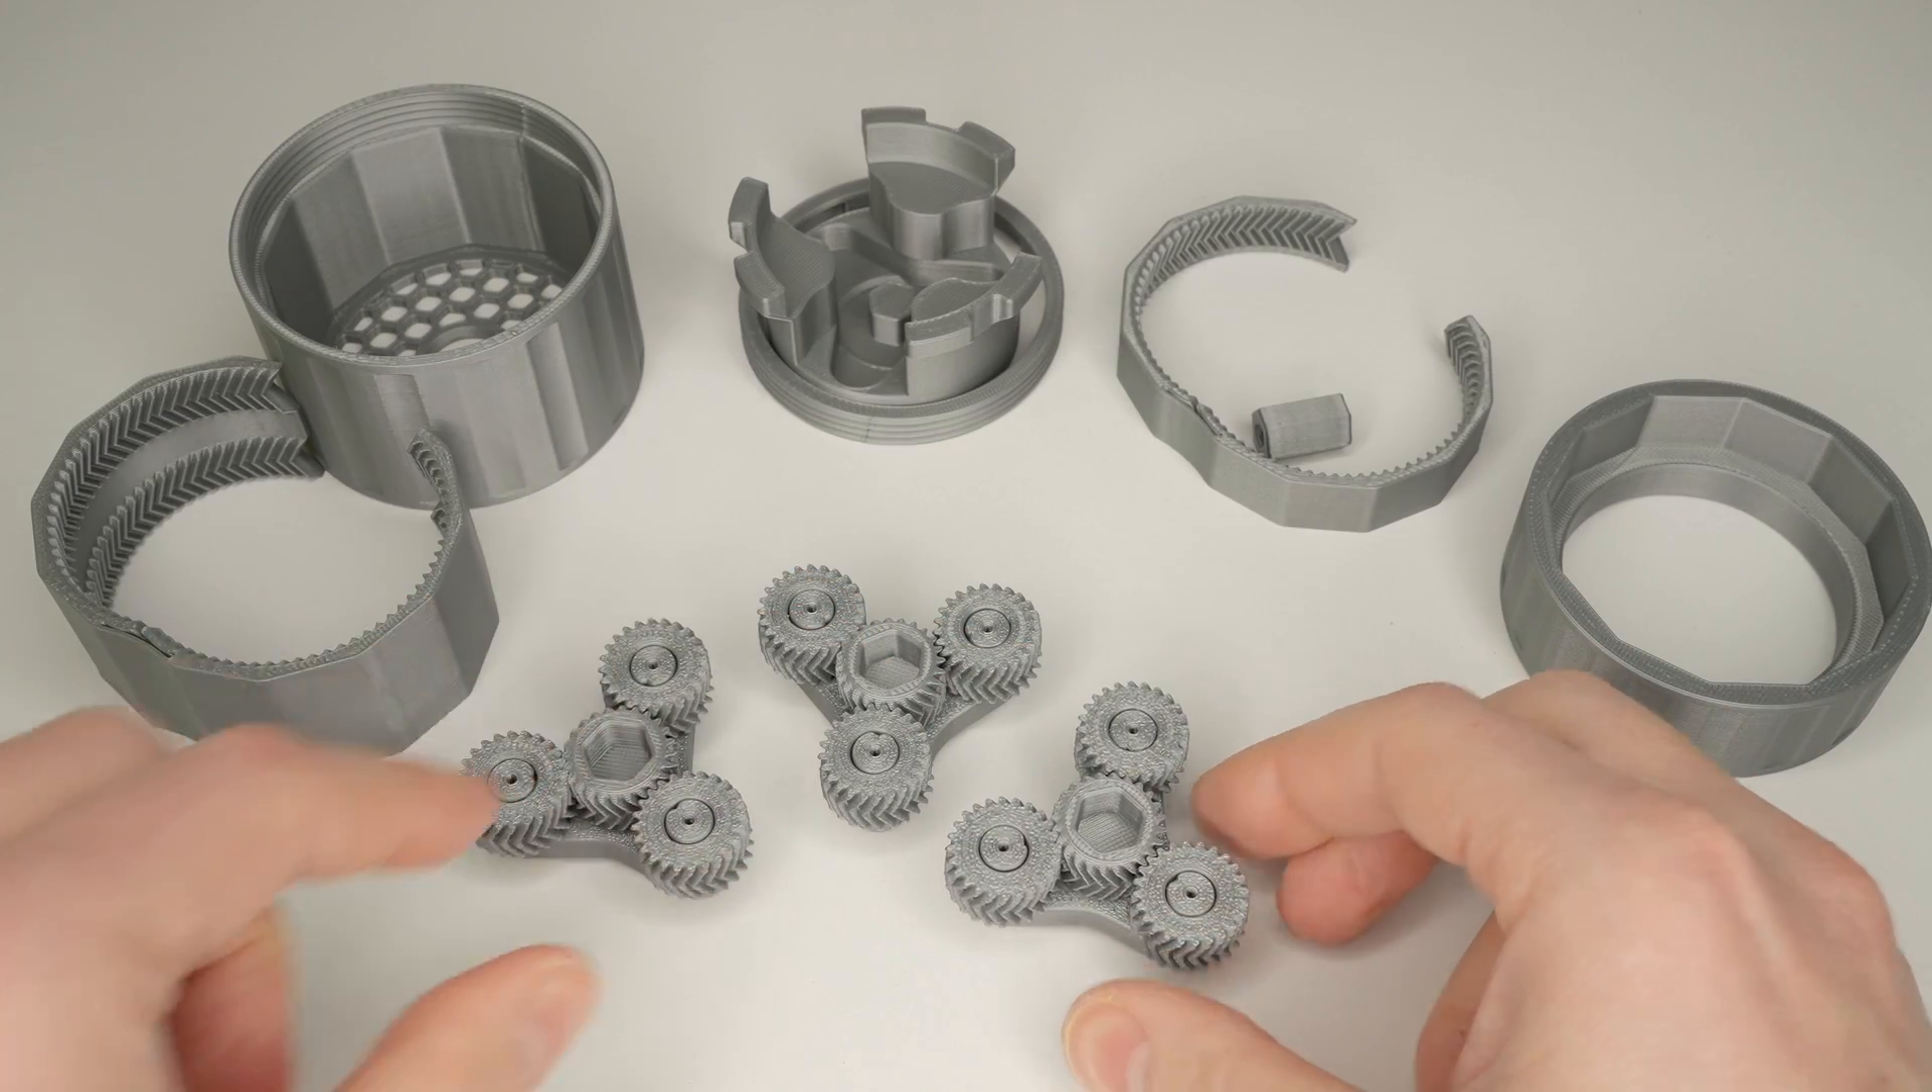And just like that, the first three gear stages were completed.